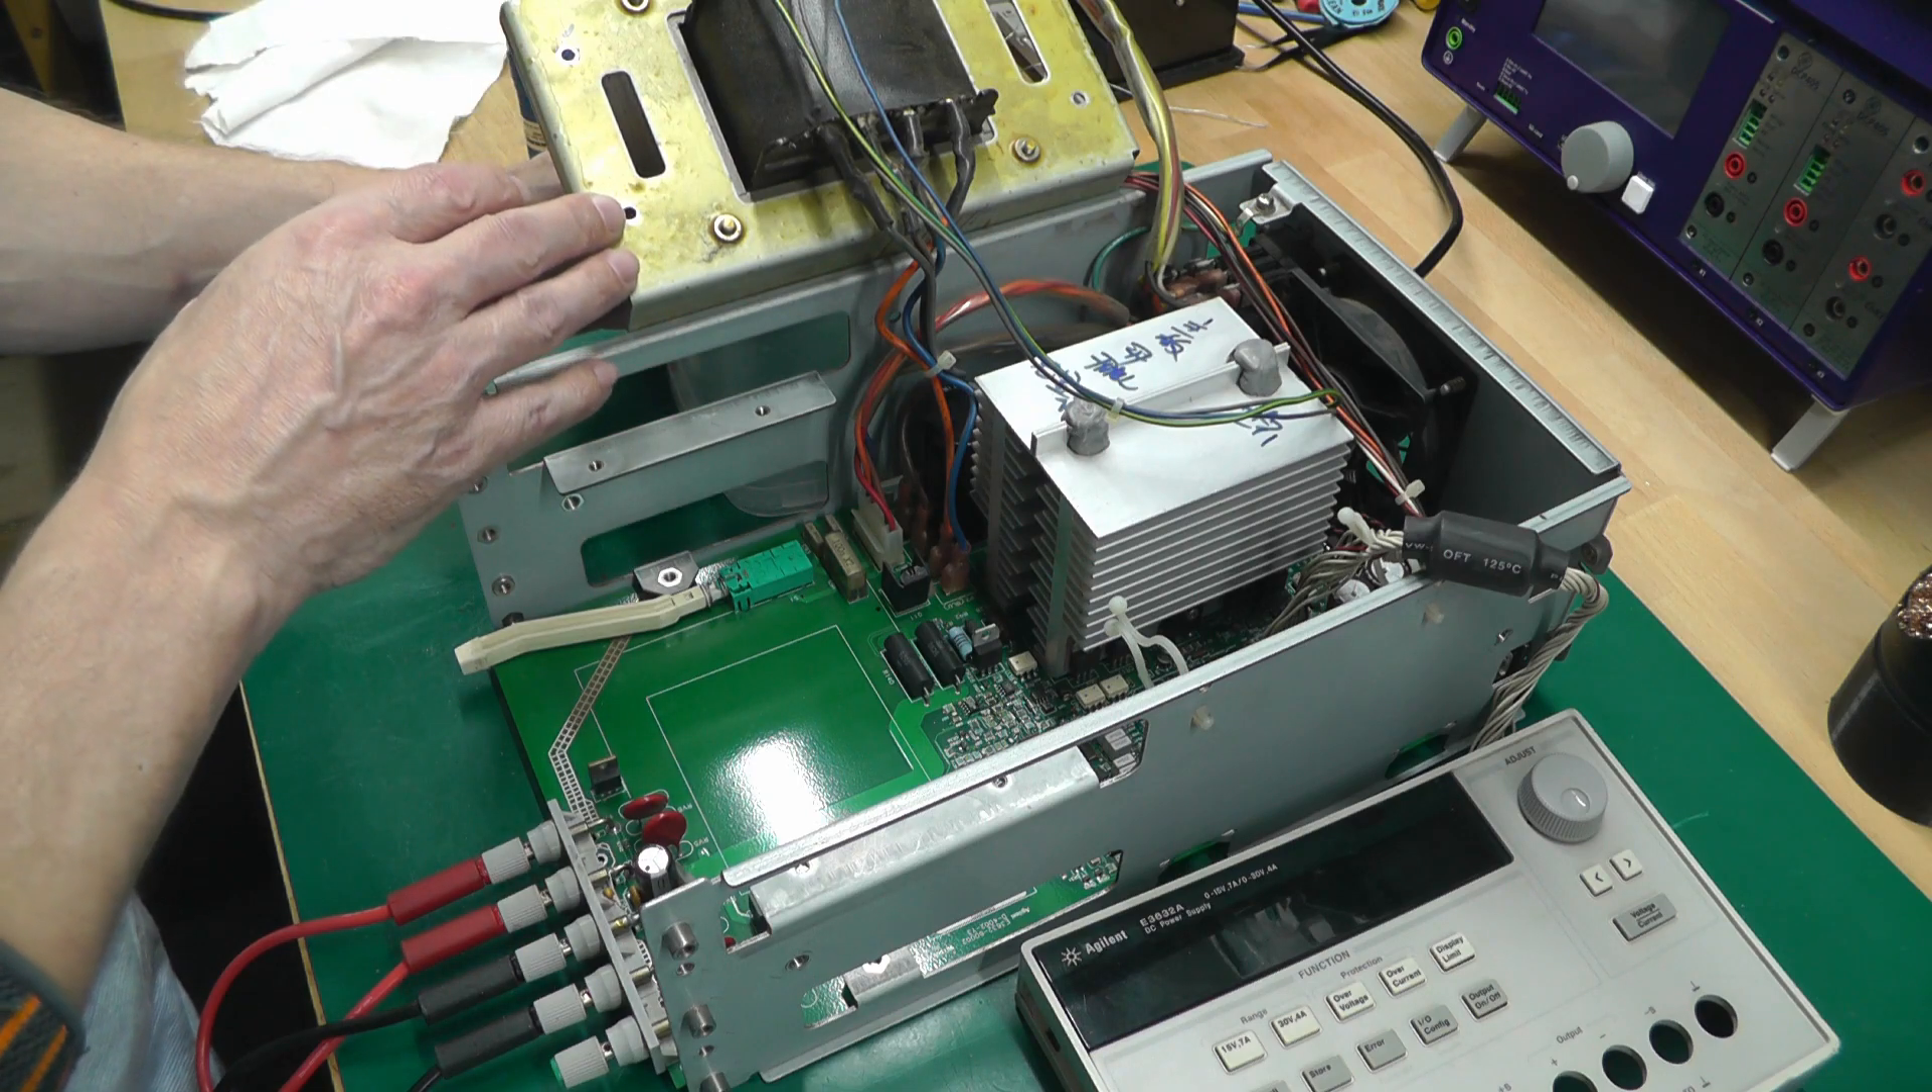Okay I've disassembled the power supply. But it's still intact. It's still all wired up.